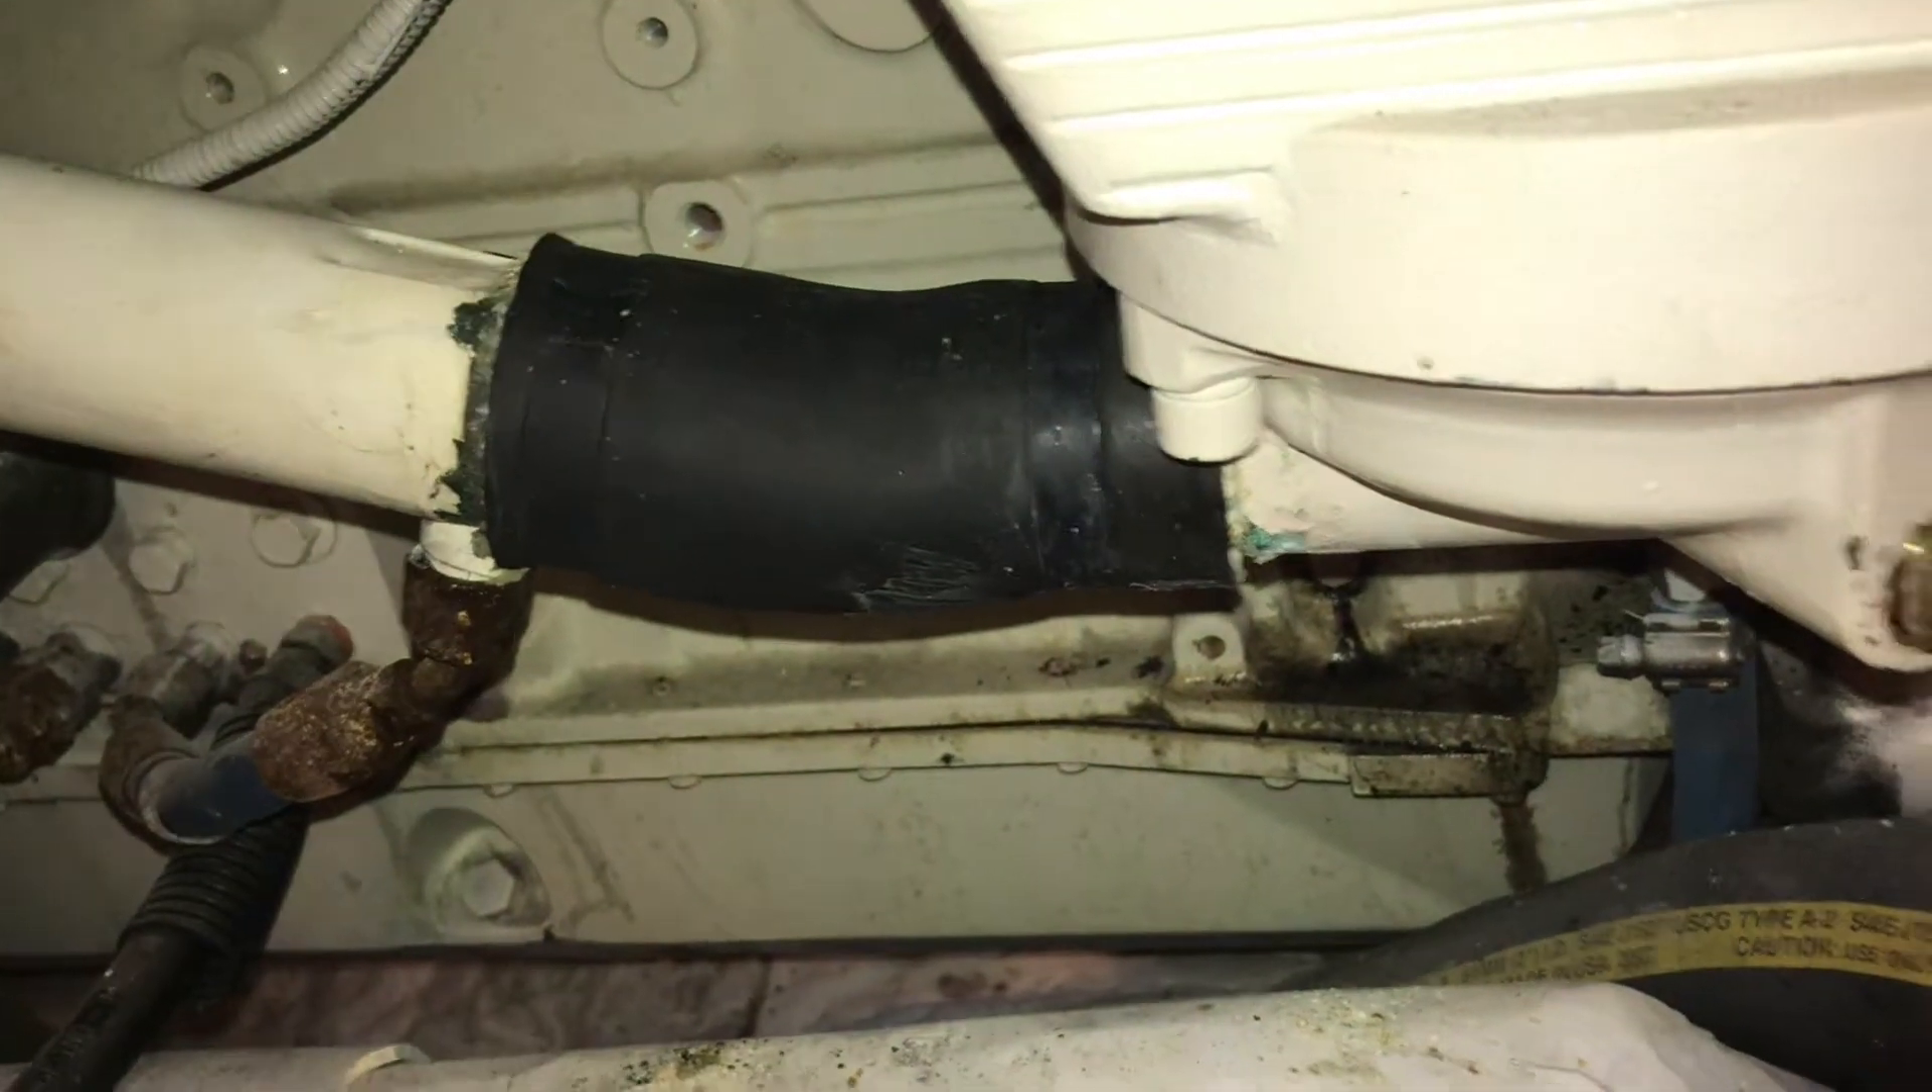I was unable to get the fuel cooler raw water line off here as you can see I got the clamps off it's still connected but I think it'll come right off.